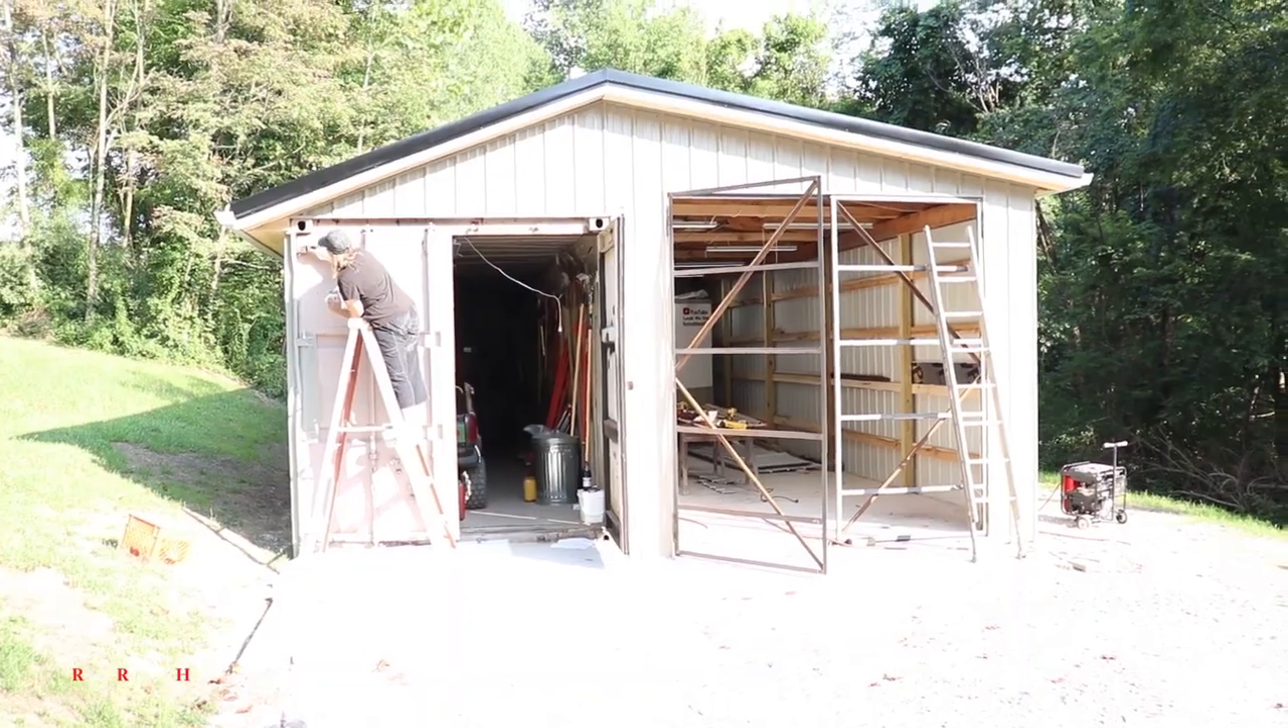We finally got the rest of the metal on the front.